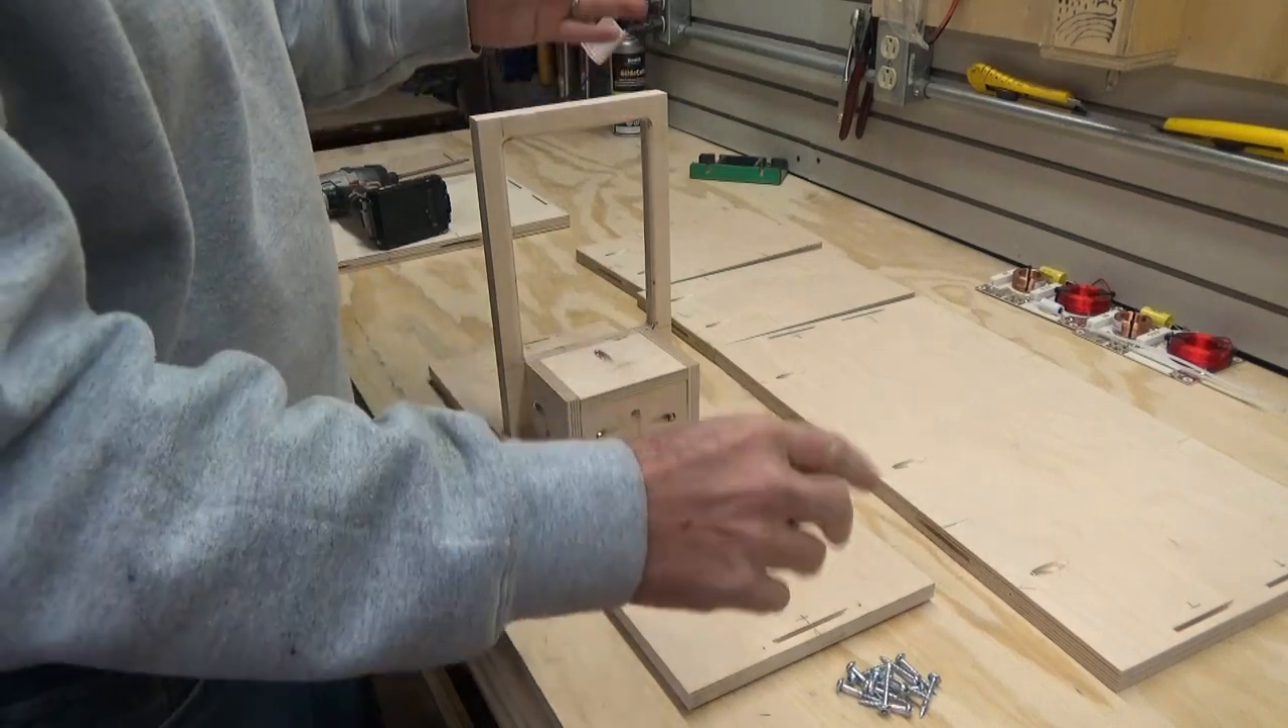We got our brace and our midbox built.